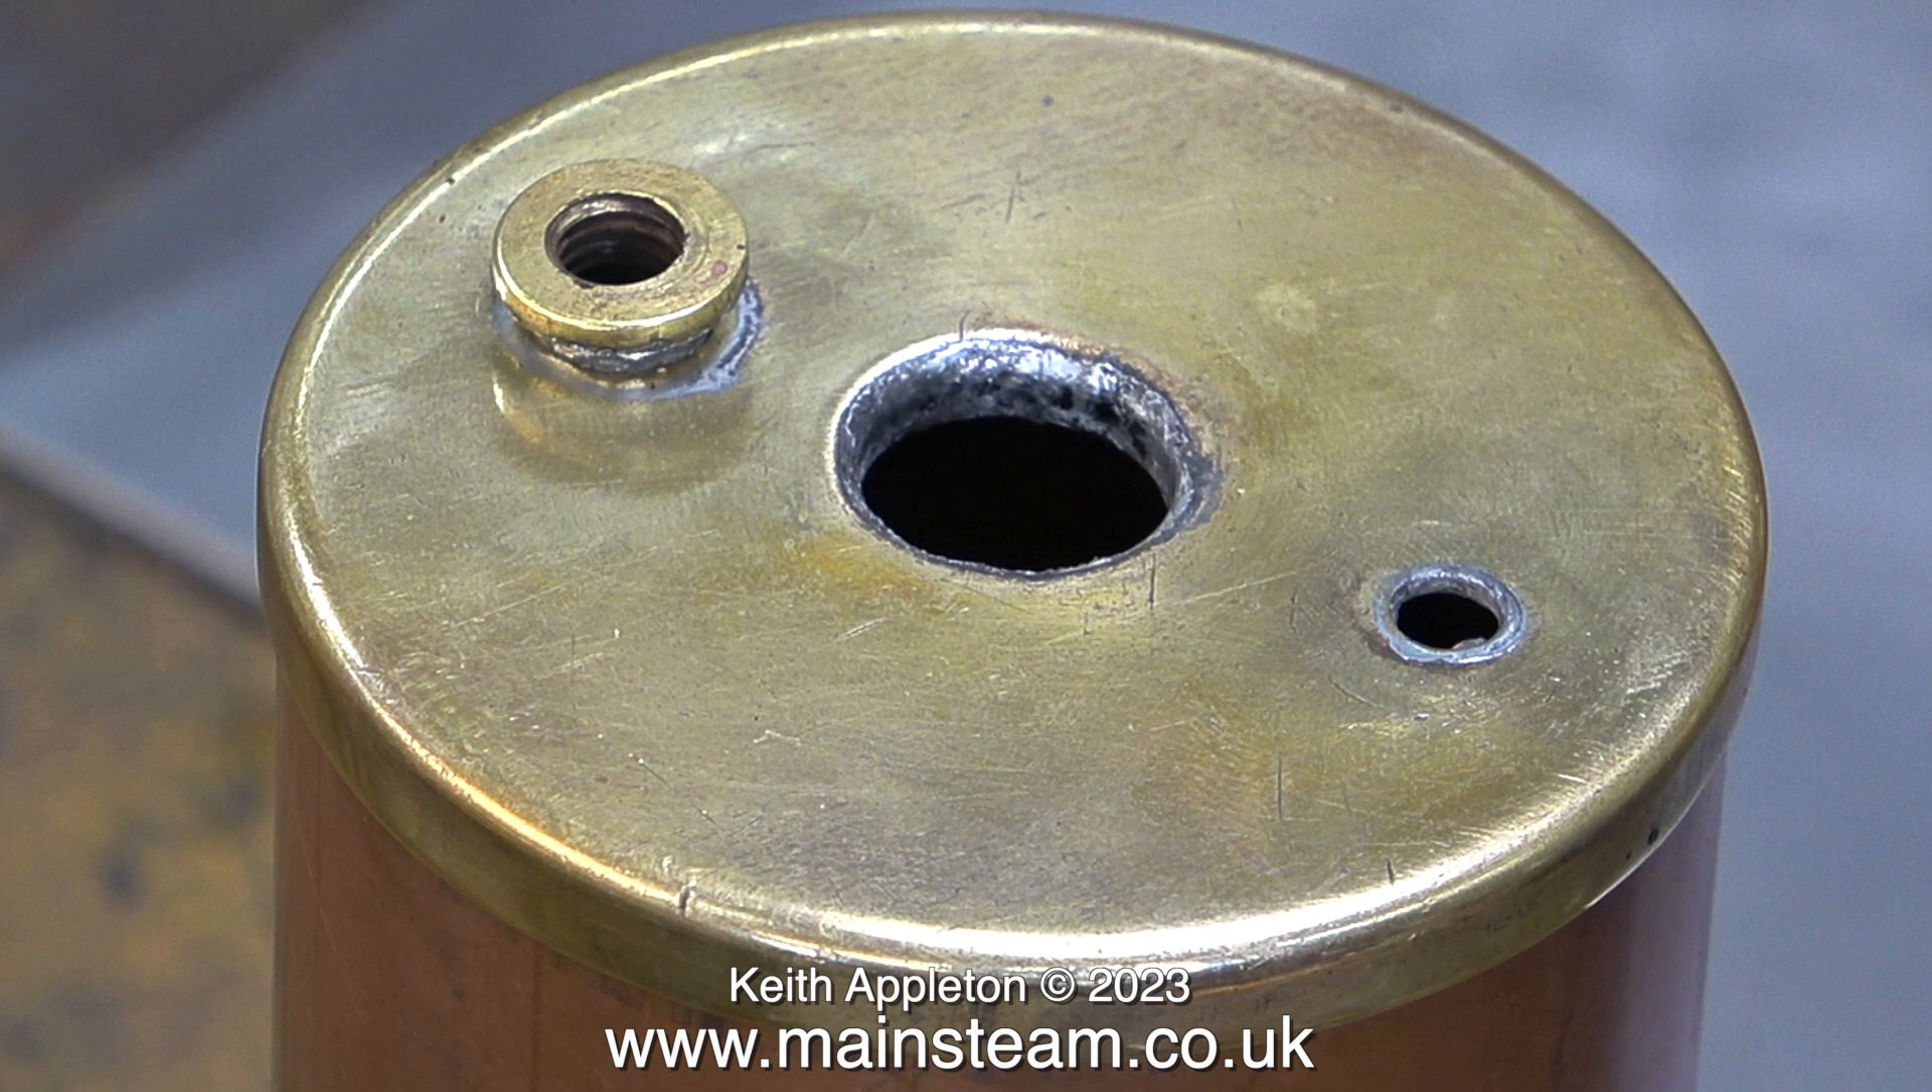Here's the original boiler bush back in position on the top cap.